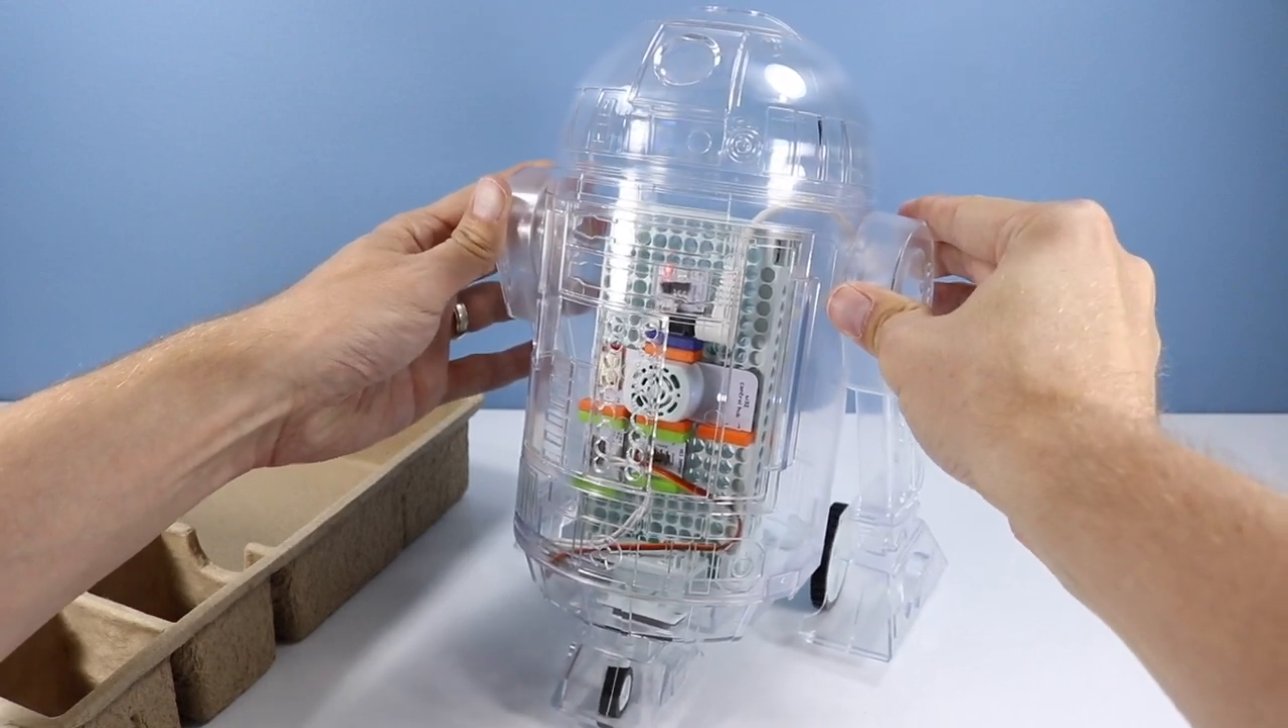And looks like we've constructed the main body of r2d2 here or any droid that you'd like to call it.